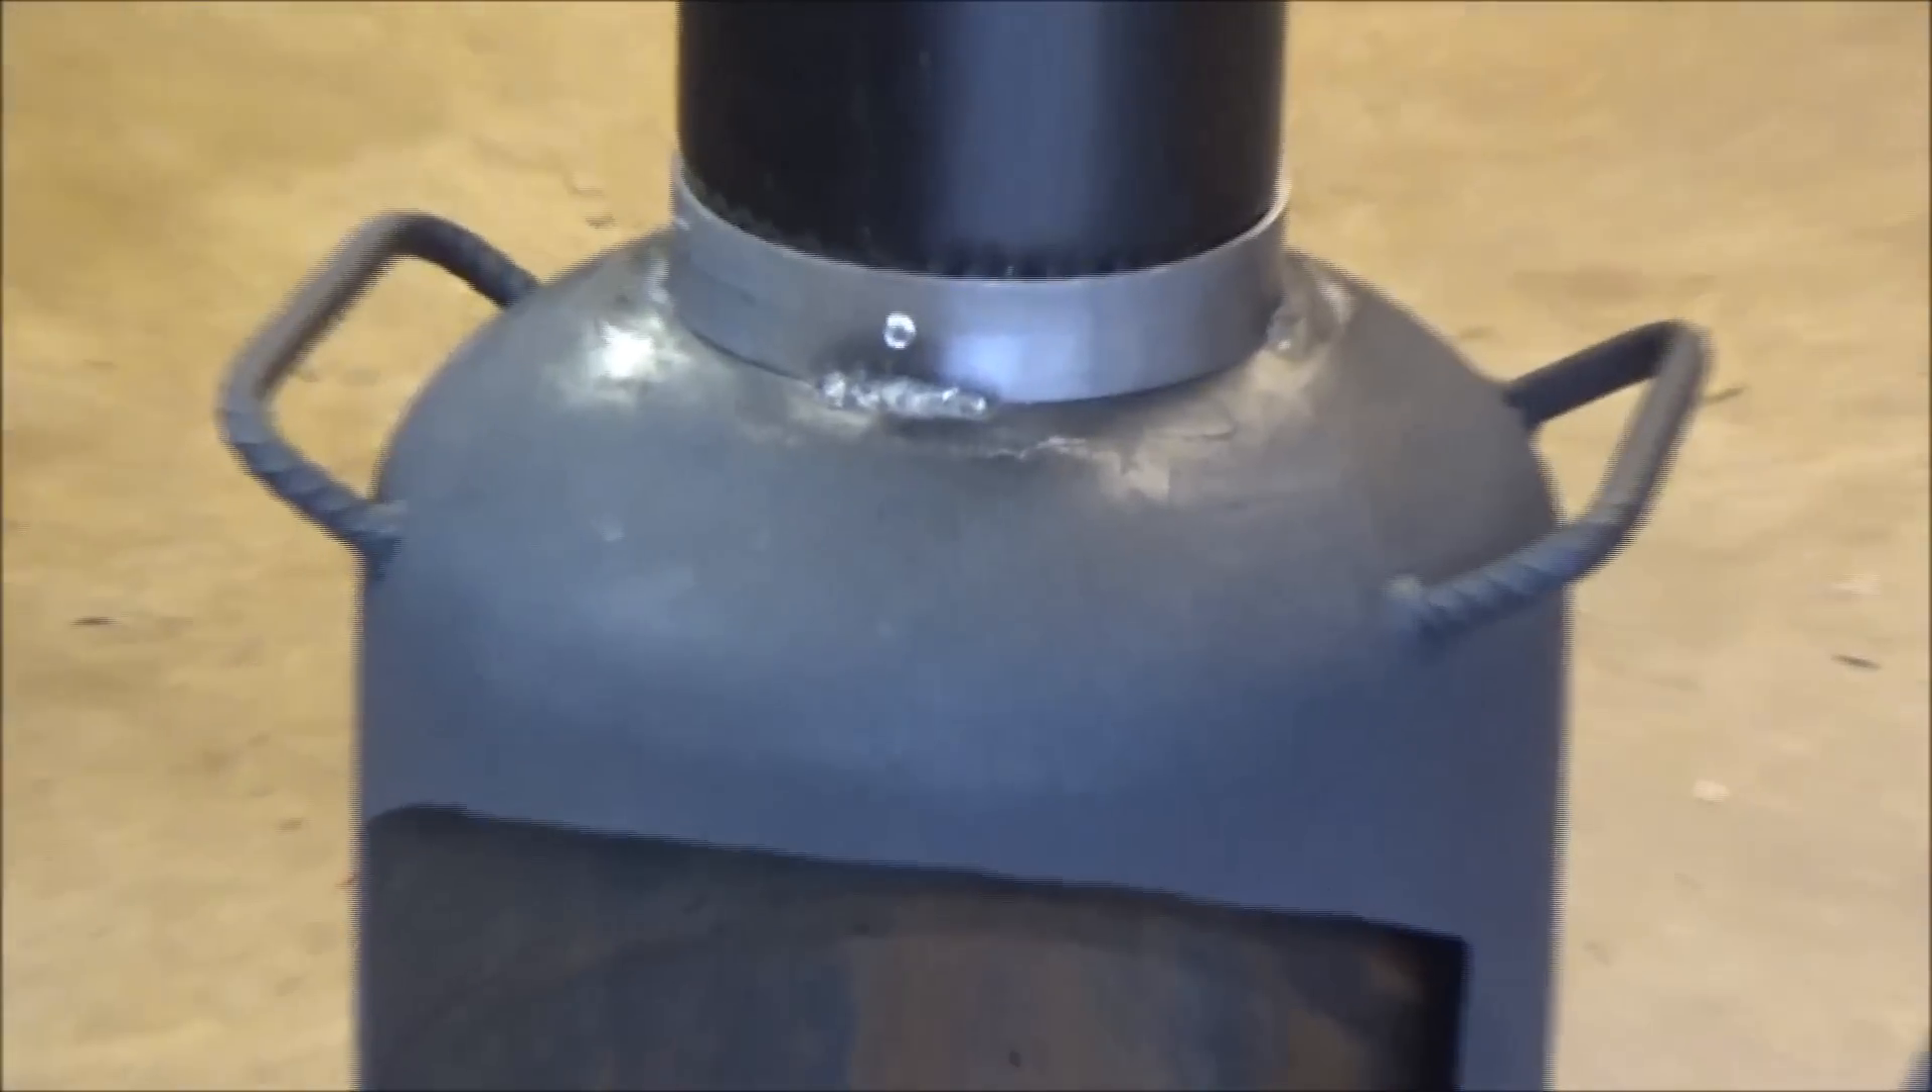Okay, we got that ring welded on there and we got the stack bolted in.